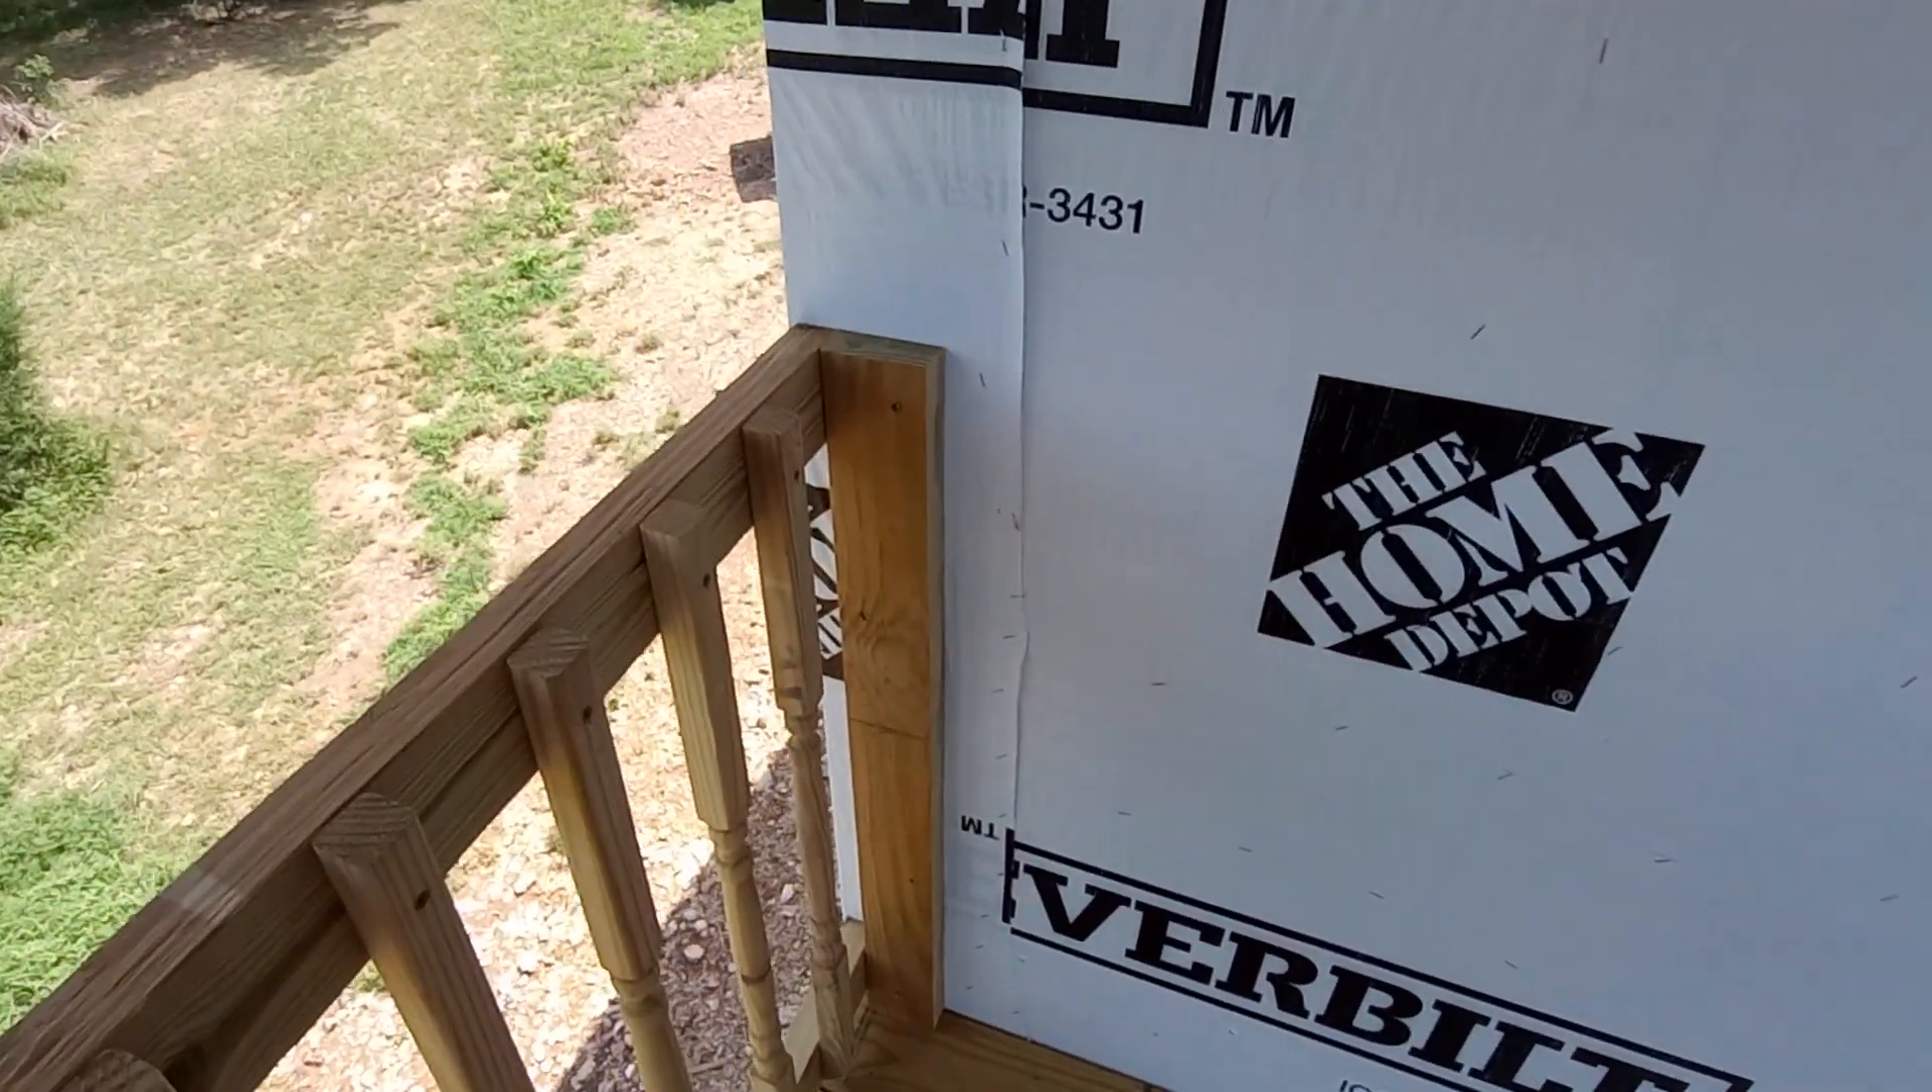We just did a two by four against the wall.